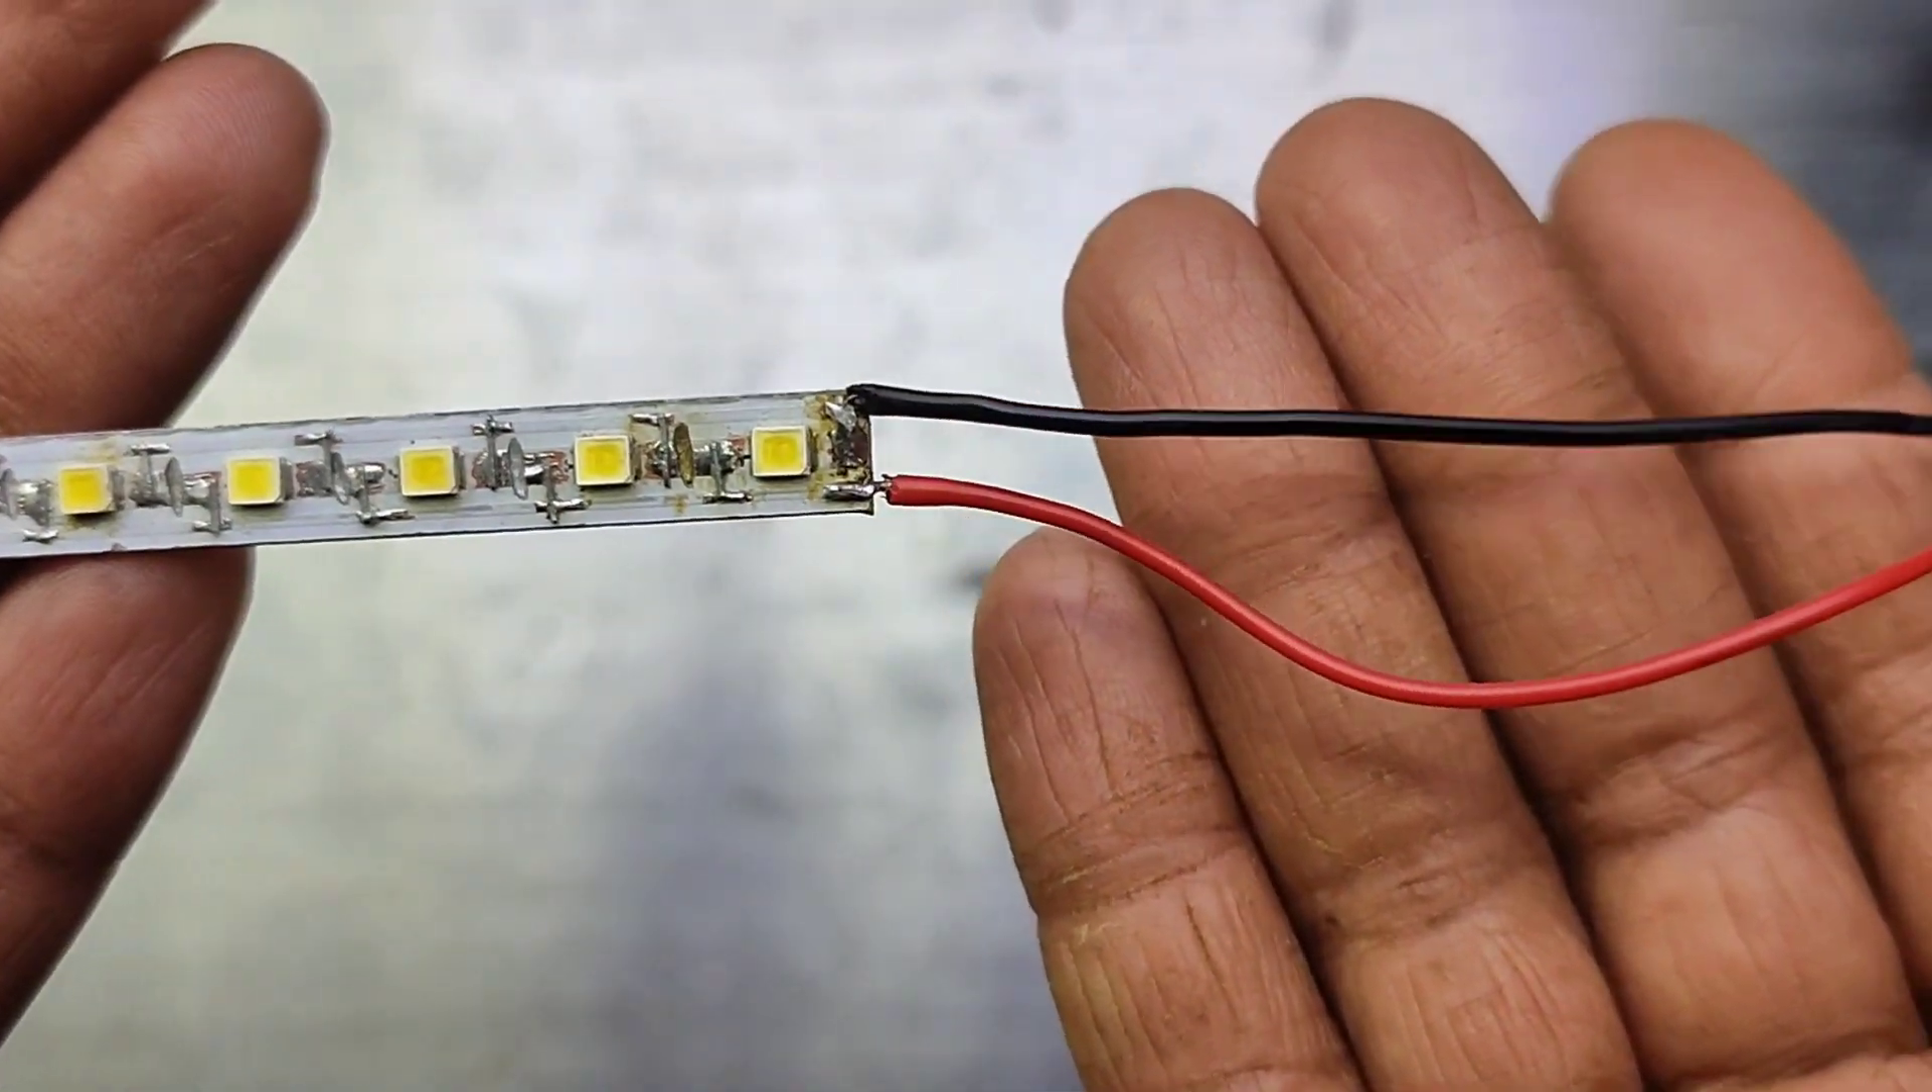I have also added a red wire to the positive terminal and a black wire to the negative to power the strip.